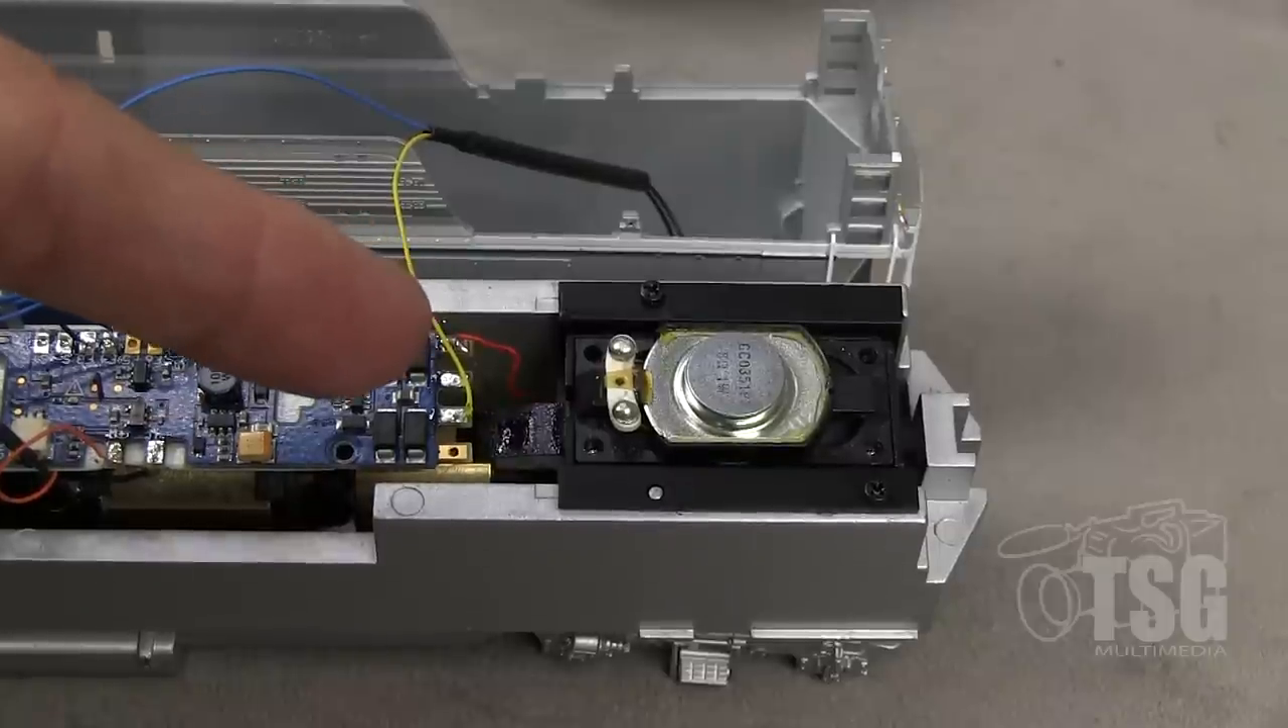So the speaker fits in like this. And as you can see, 16 by 35 is the perfect fit. And that's how it's made to go.